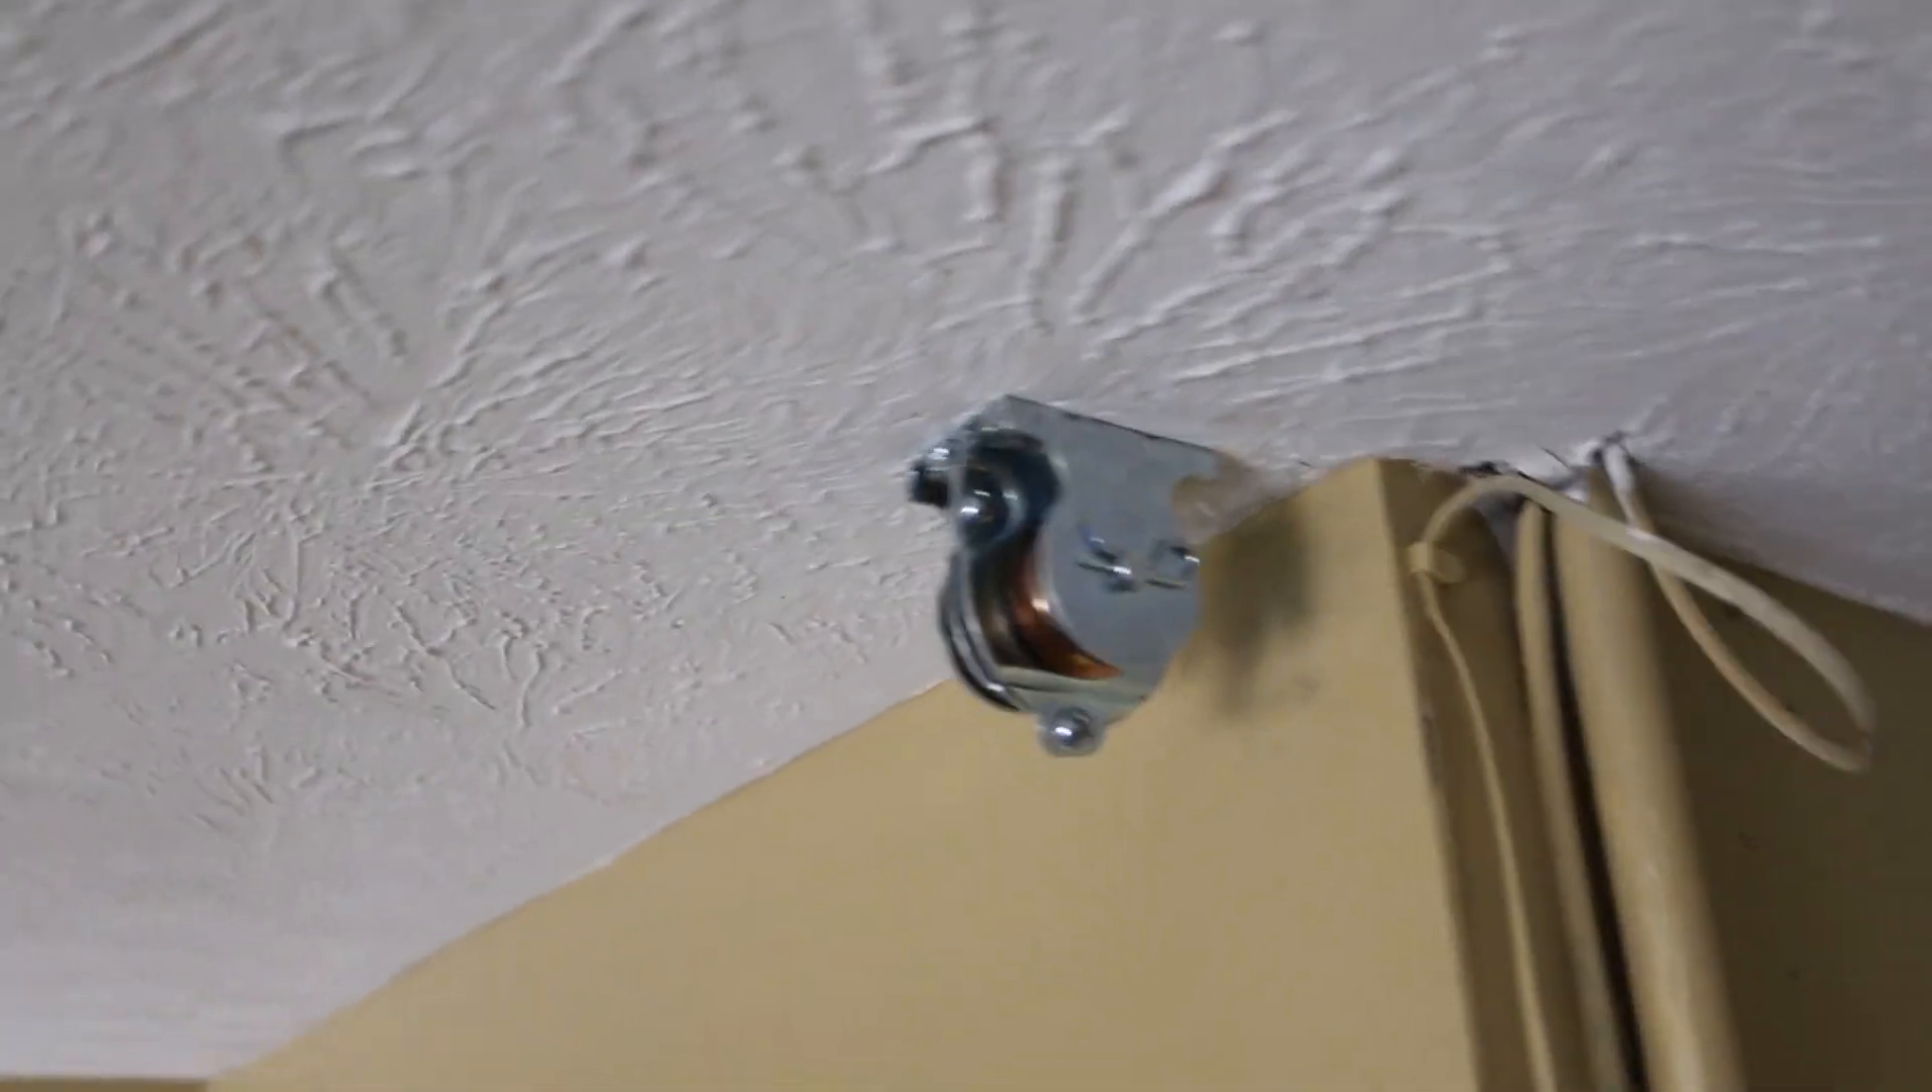I have the pulley officially installed.